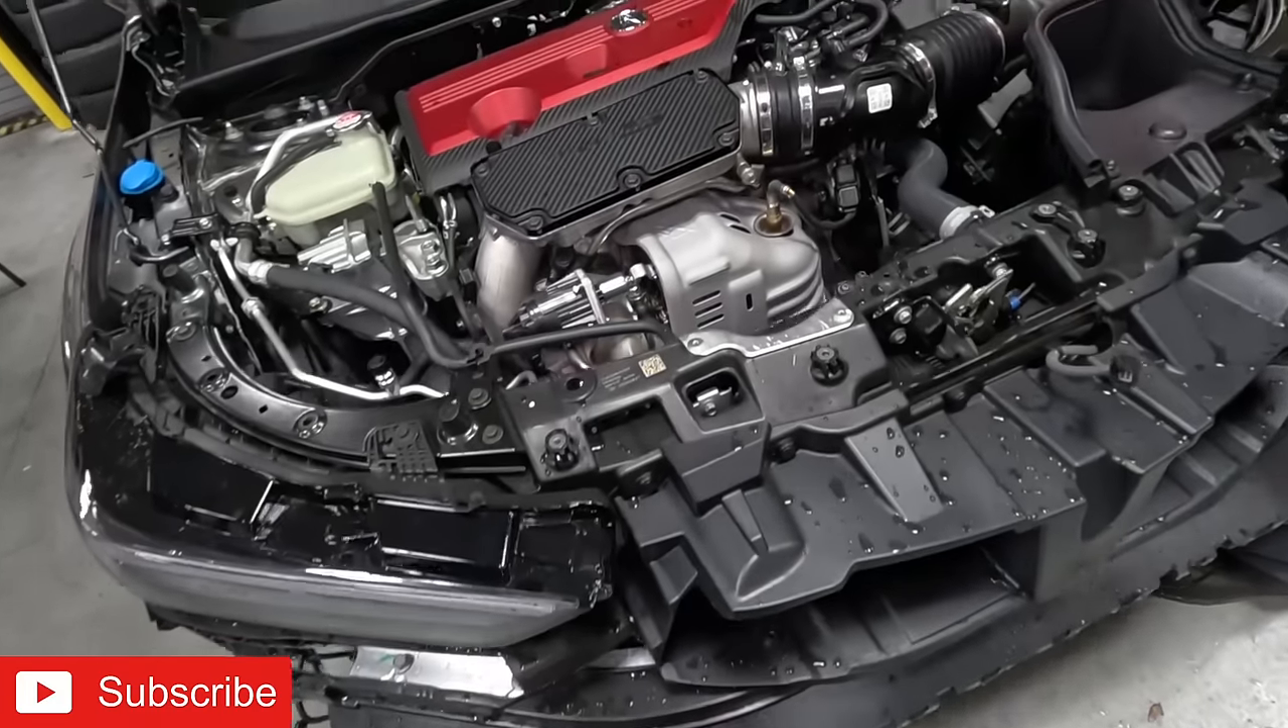All right so the bumper is out of the way.